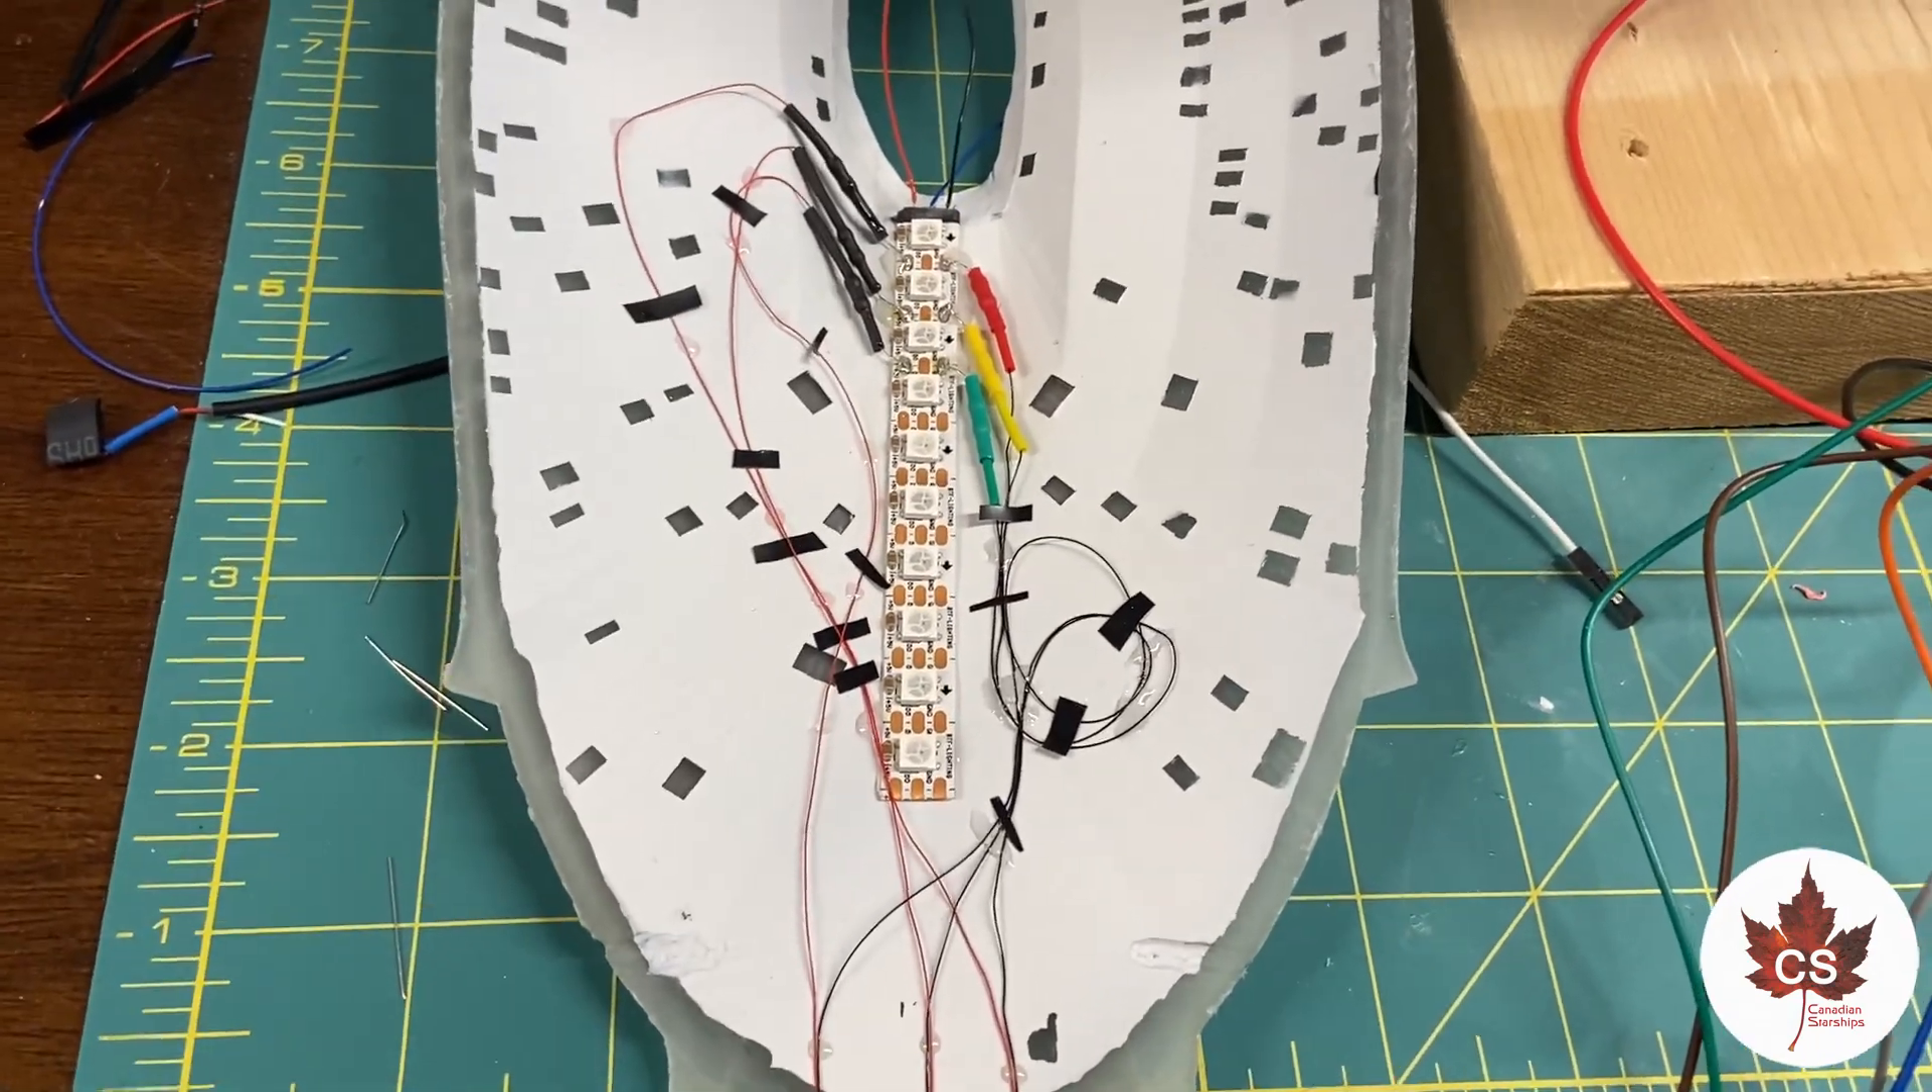All of the wires that I can get consolidated and kind of buckled down have been.